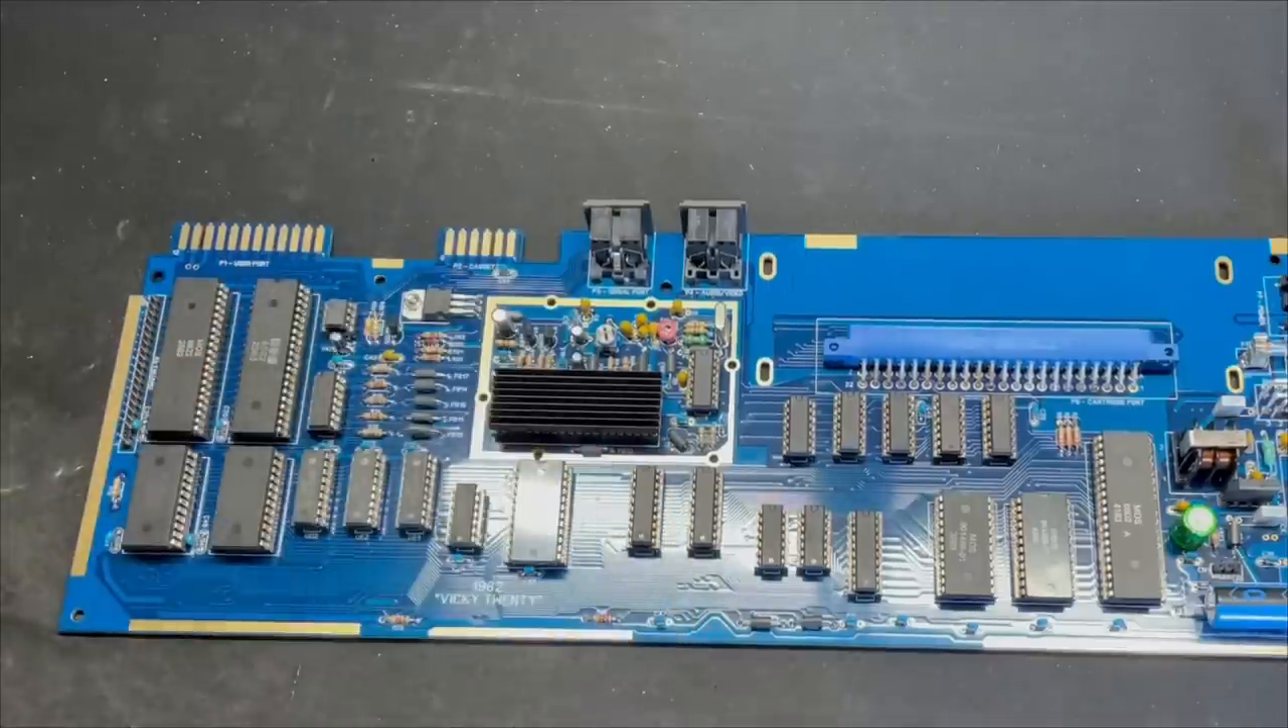I haven't installed the metal cage around the video circuitry.